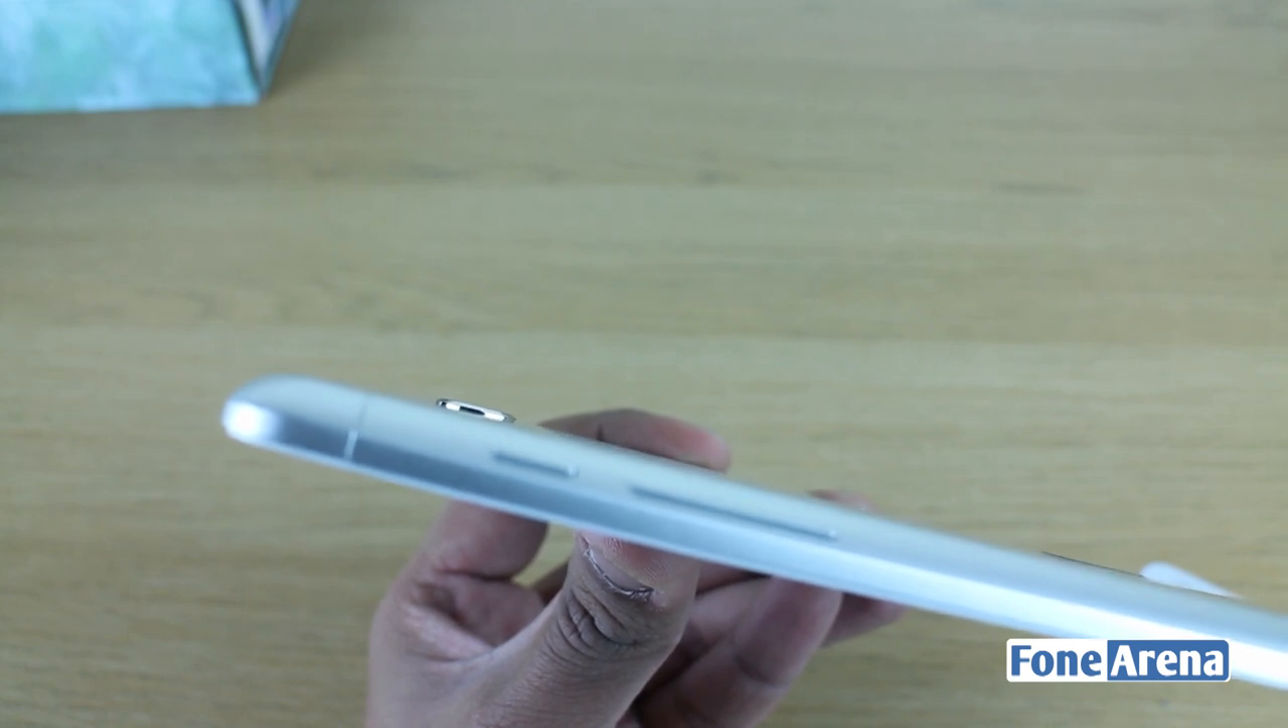The camera itself is raised ever so slightly which means the tablet doesn't sit flush when it's on the table.